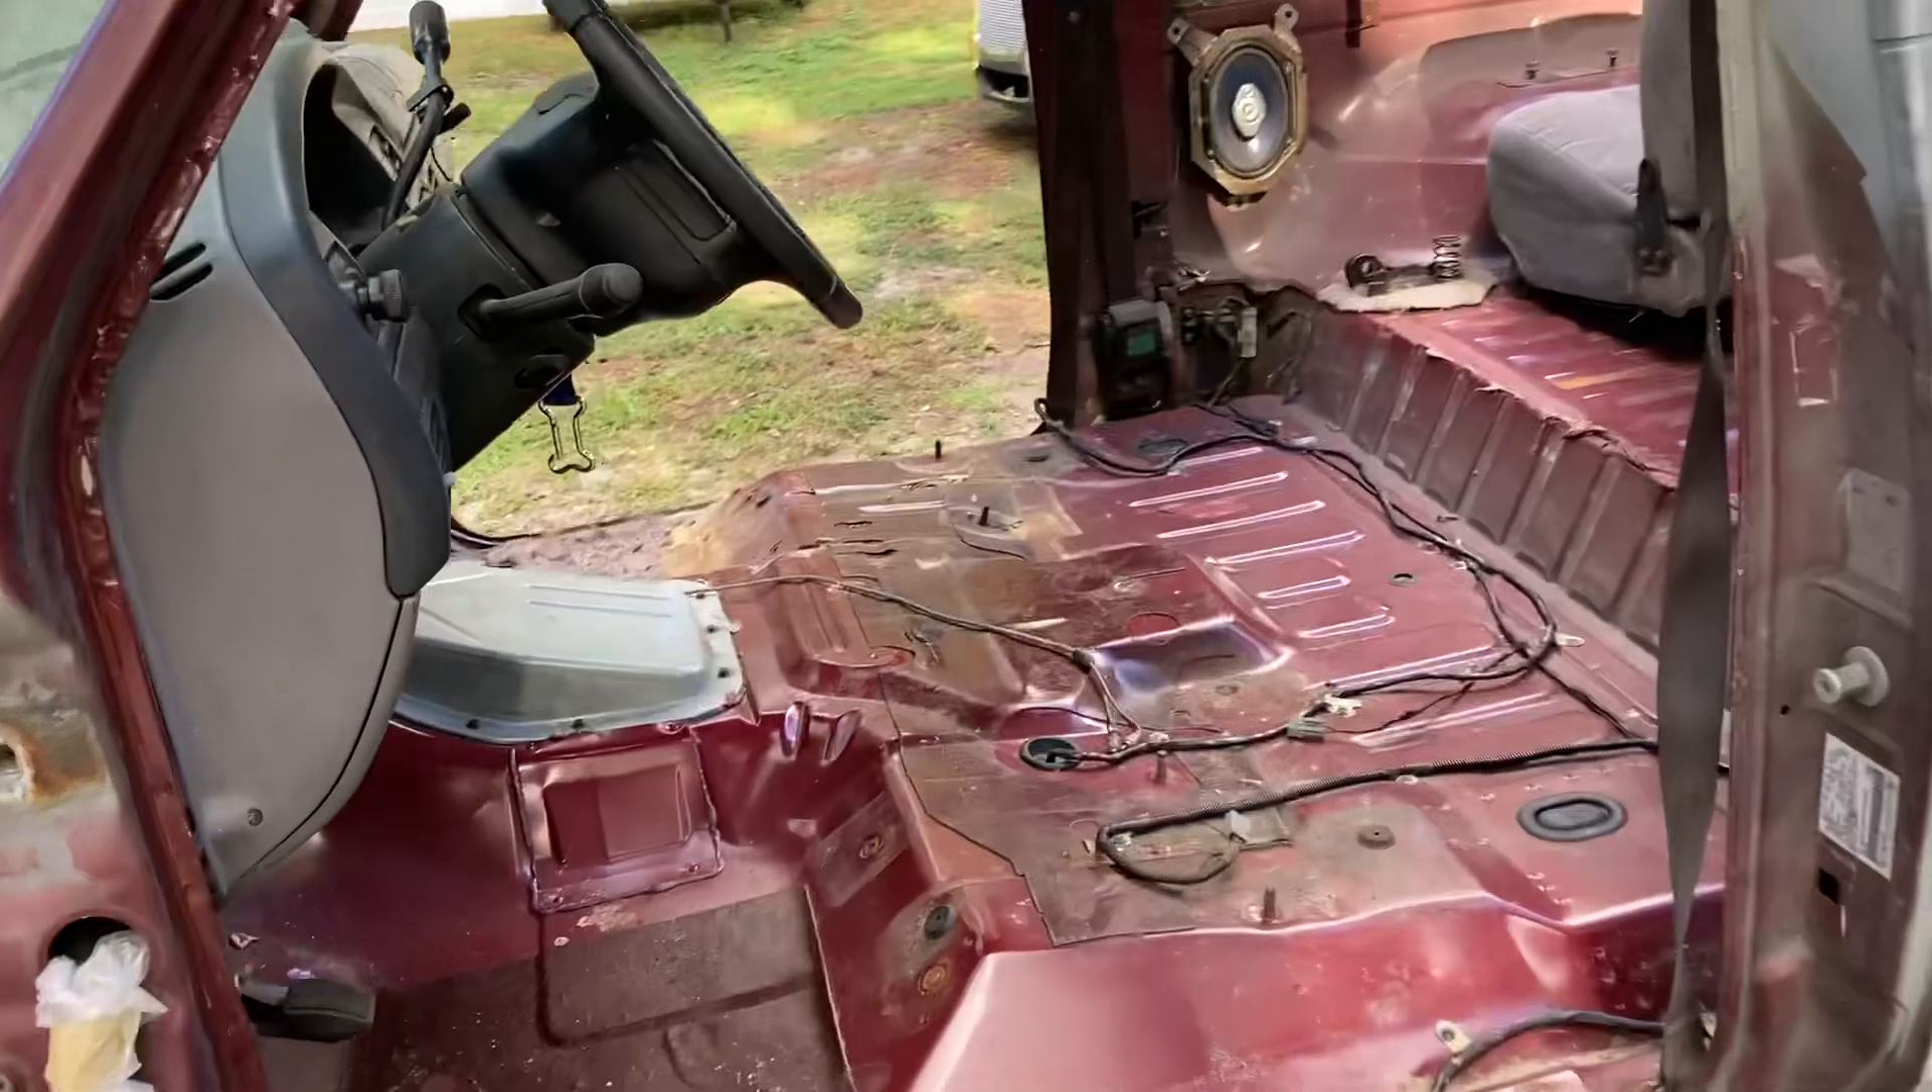So we got the seats out. We got the console out.